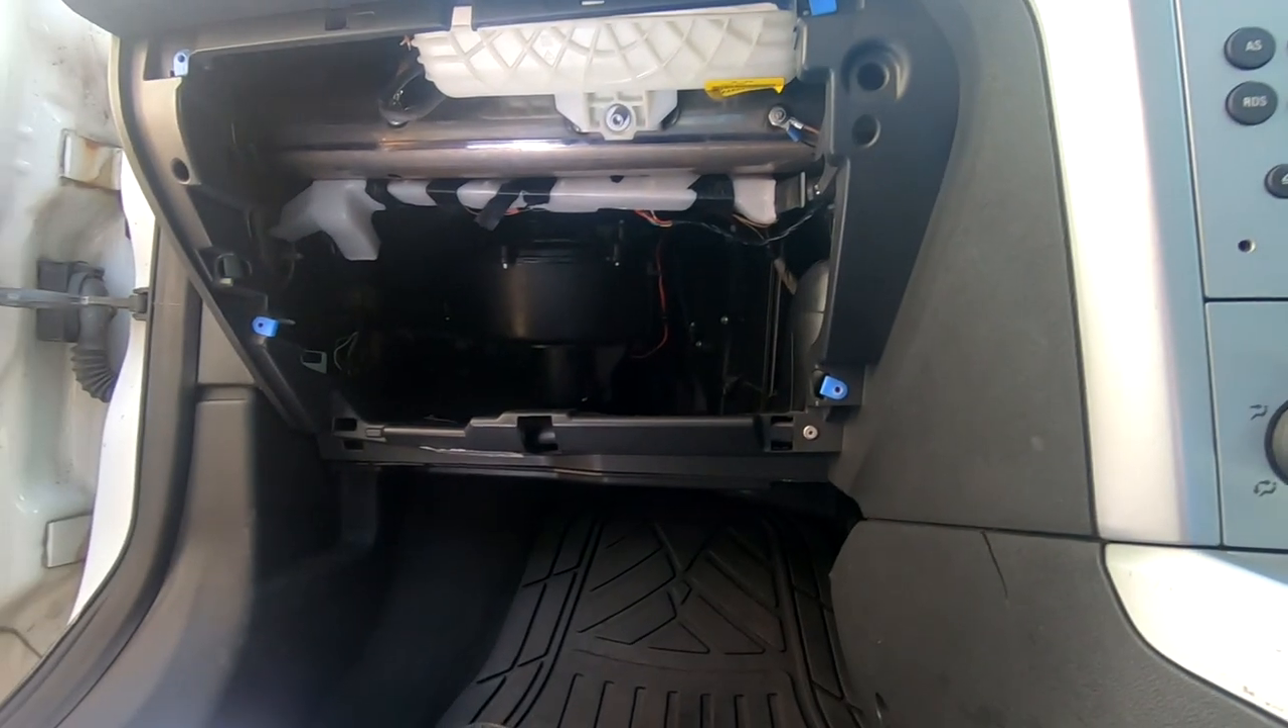So now what's left to do is to put the glove box back in.